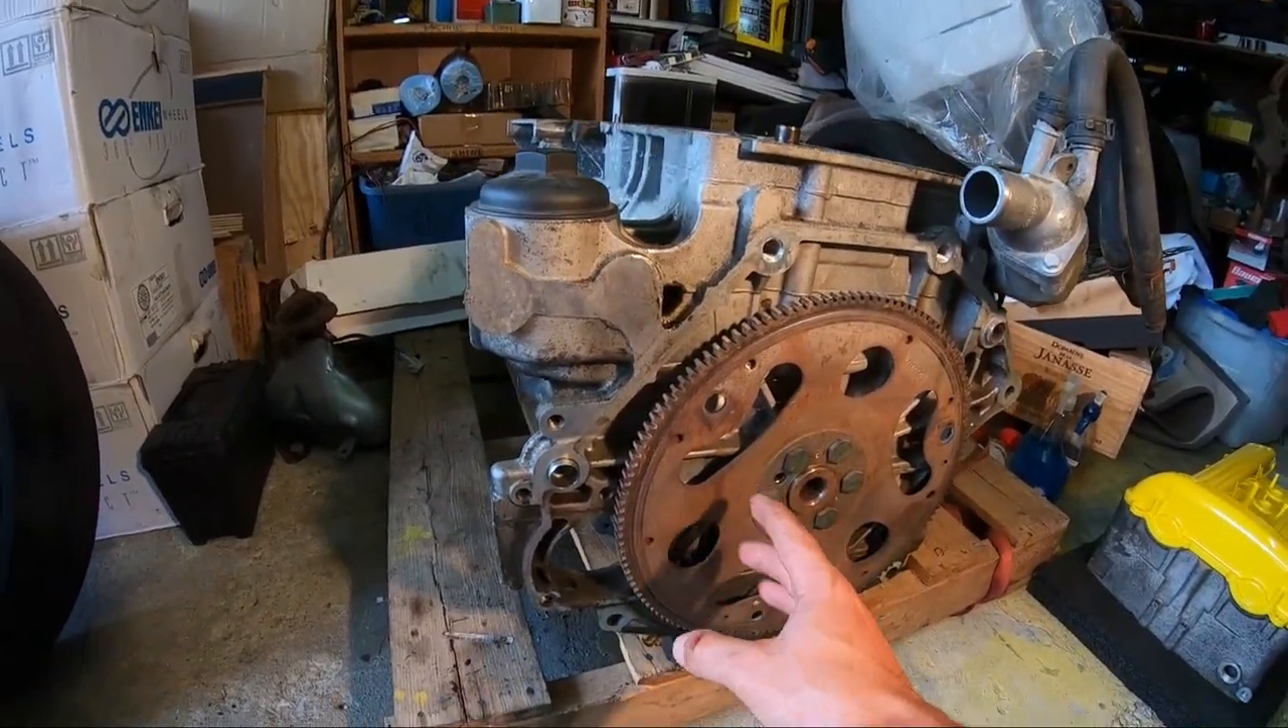We got to take off this flywheel we got a couple bolts here that we need to remove.